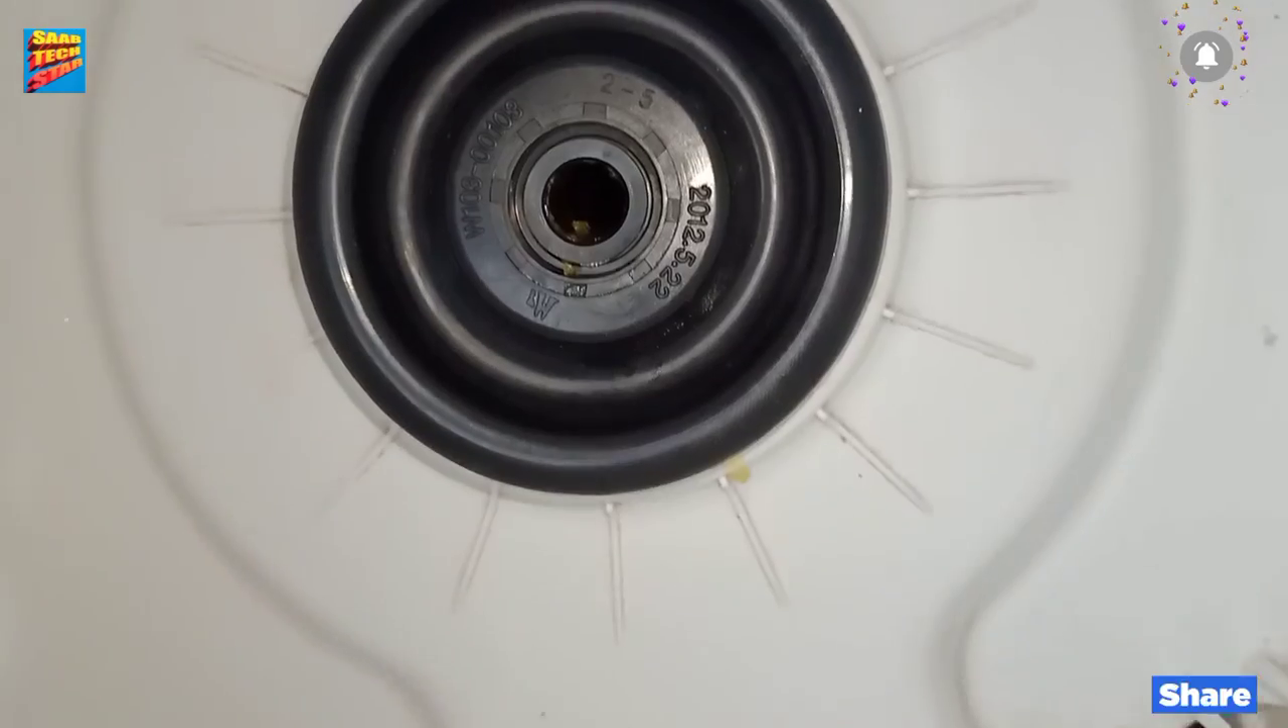देखिए हमारी सील लग चुकी अच्छी तरीके से।